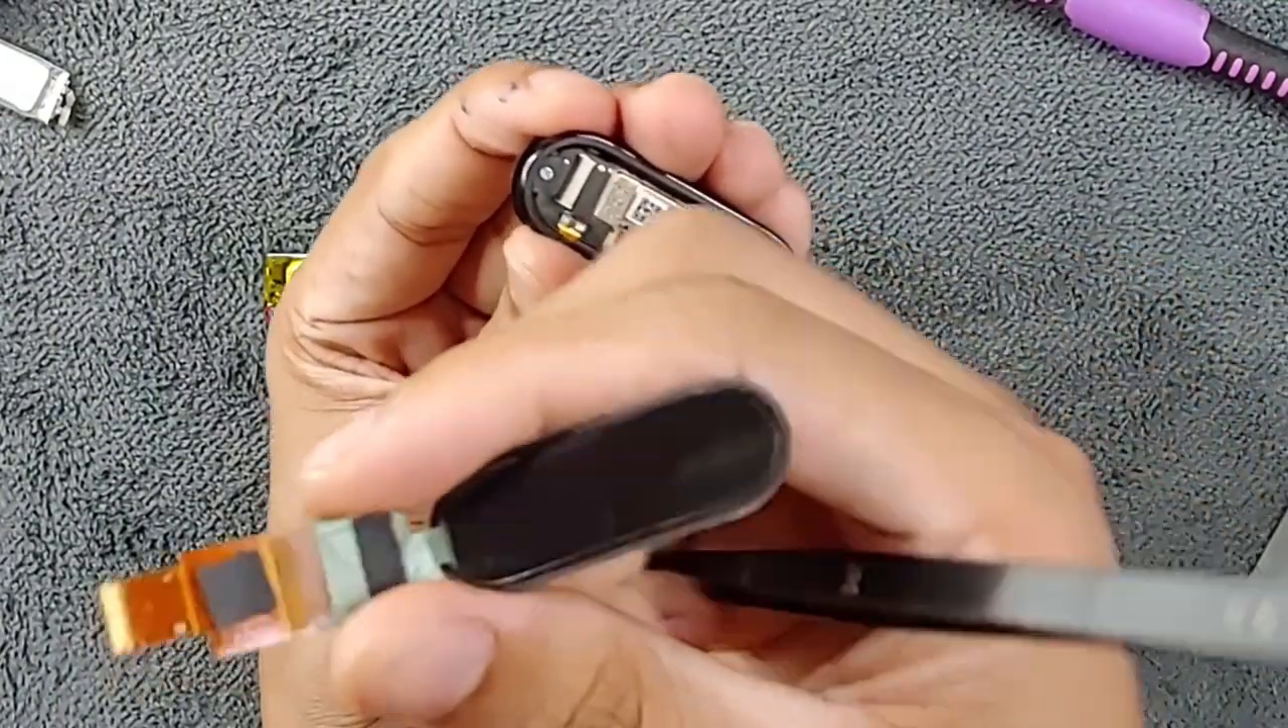So we successfully removed the display and it's not damaged actually.